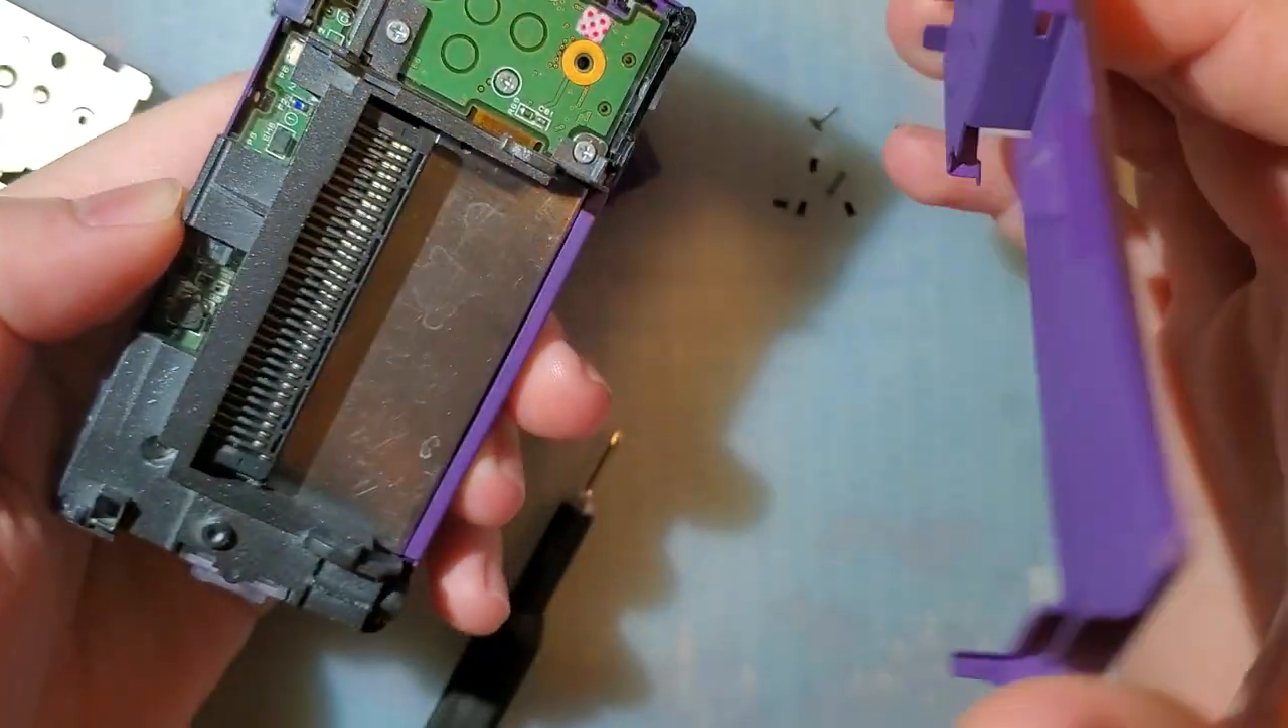We've got the back off and then the front should hinge off.